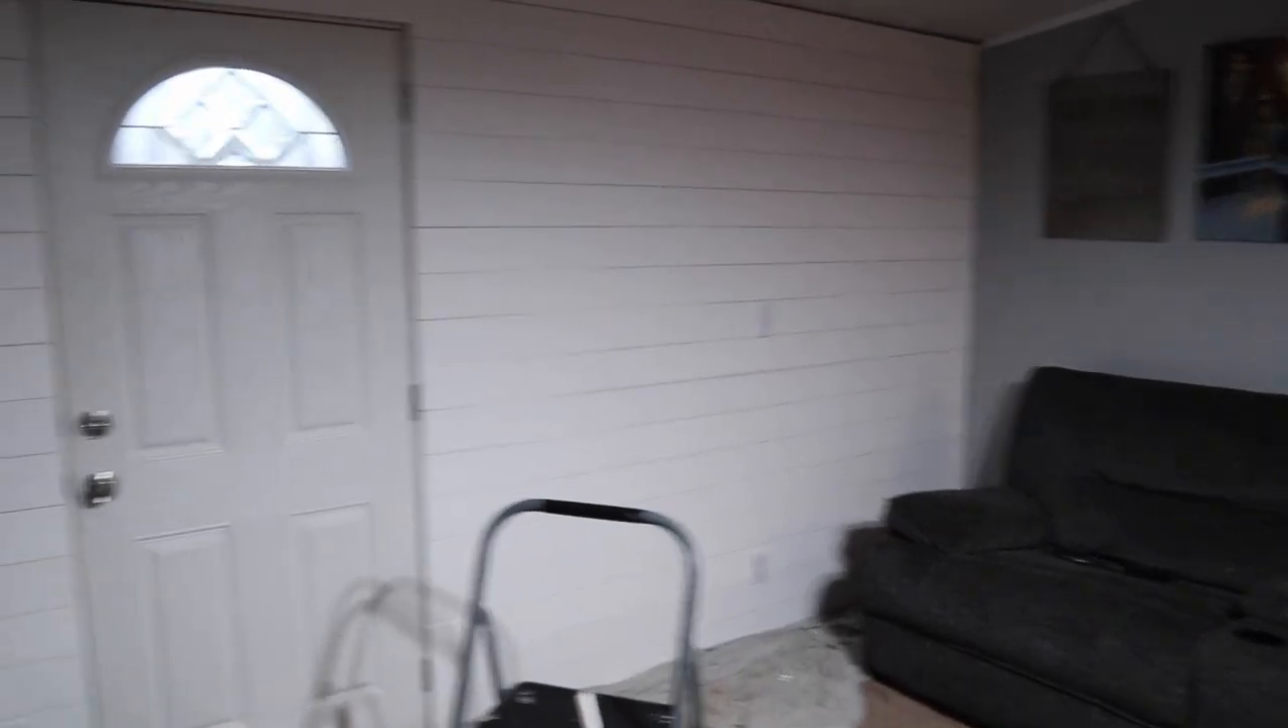All right, got the whole wall finished with the shiplap. Now I just got to trim it out.